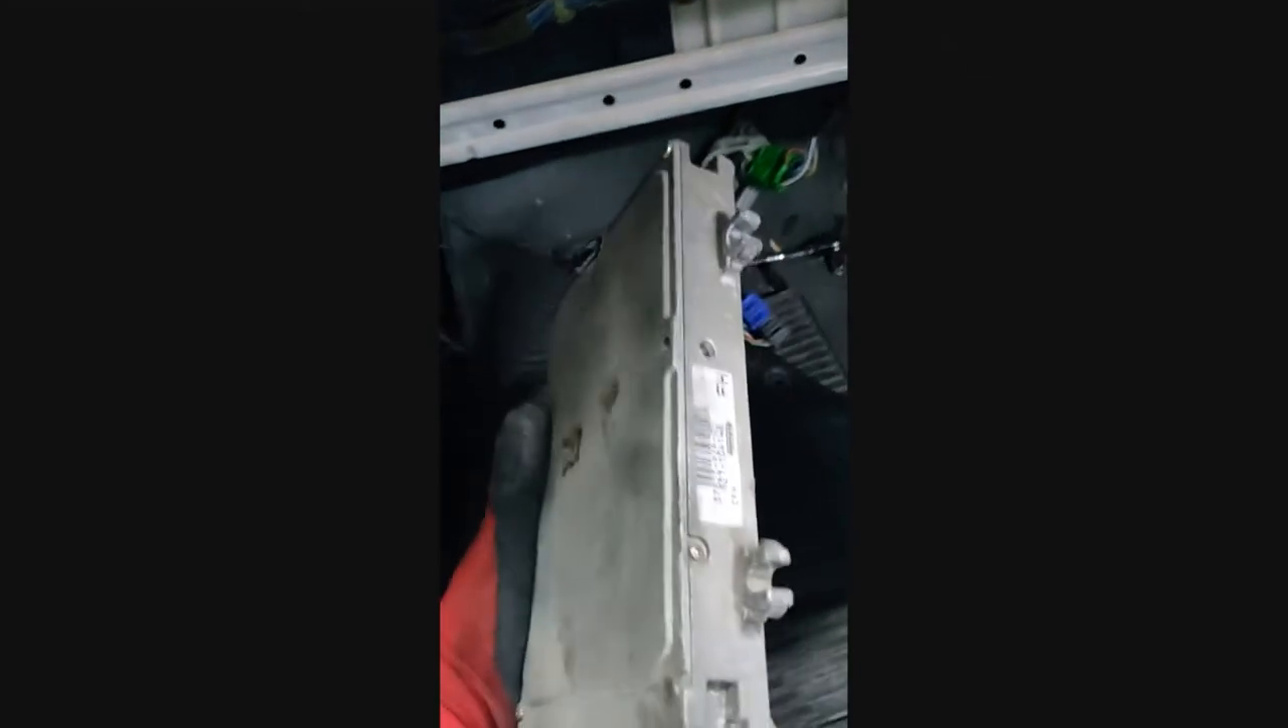That's it guys, the ECU is out.